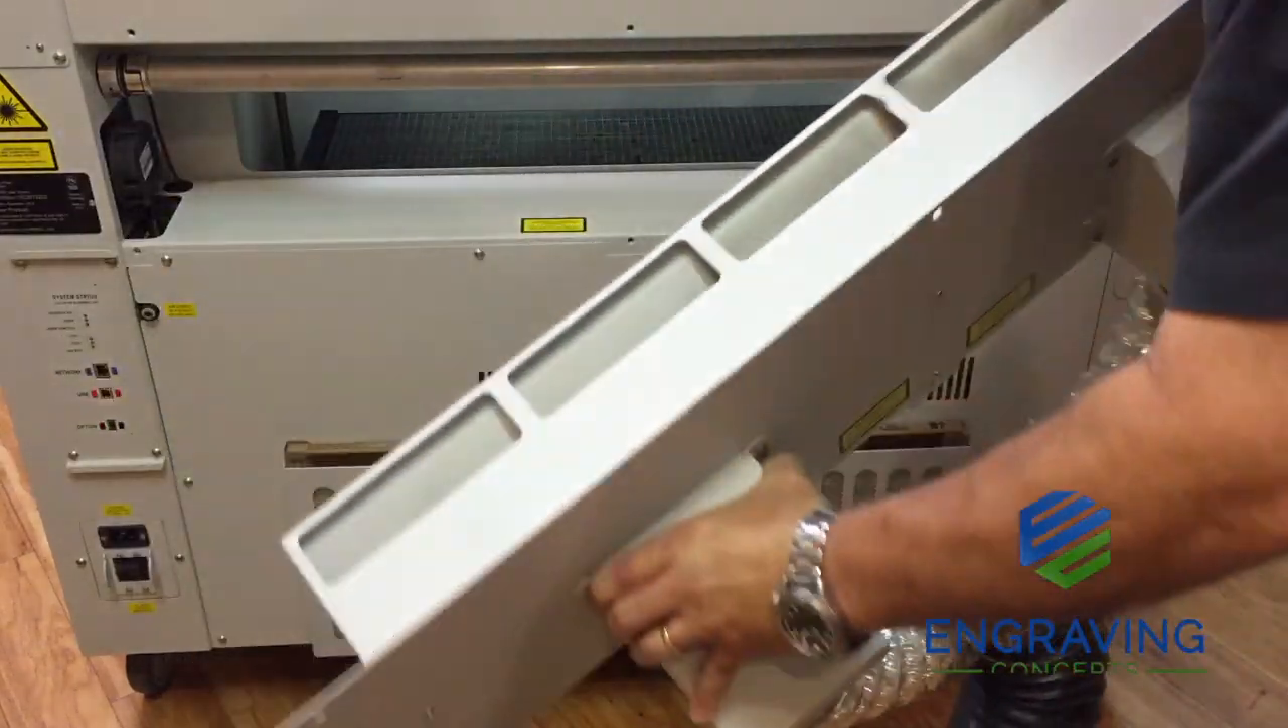So with those screws removed we can pull off the whole exhaust plenum.